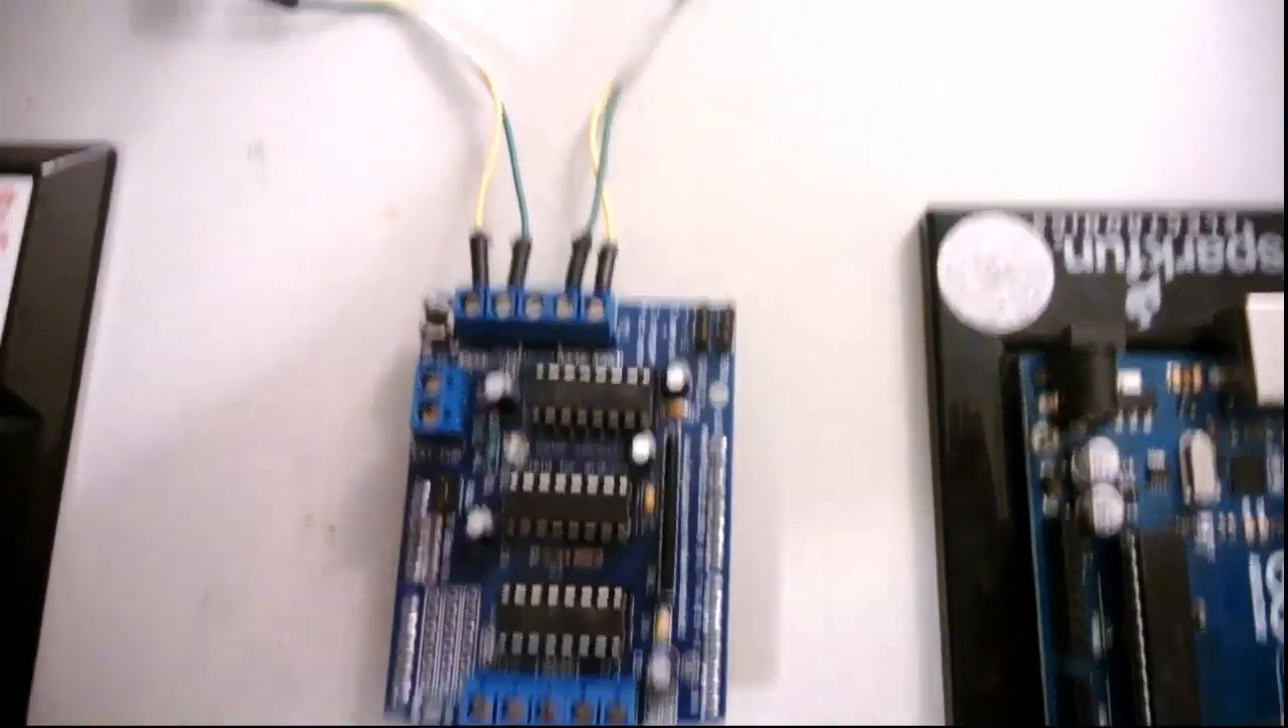And as you can see I have some wires already connected into it and I'll go over that in a few moments.